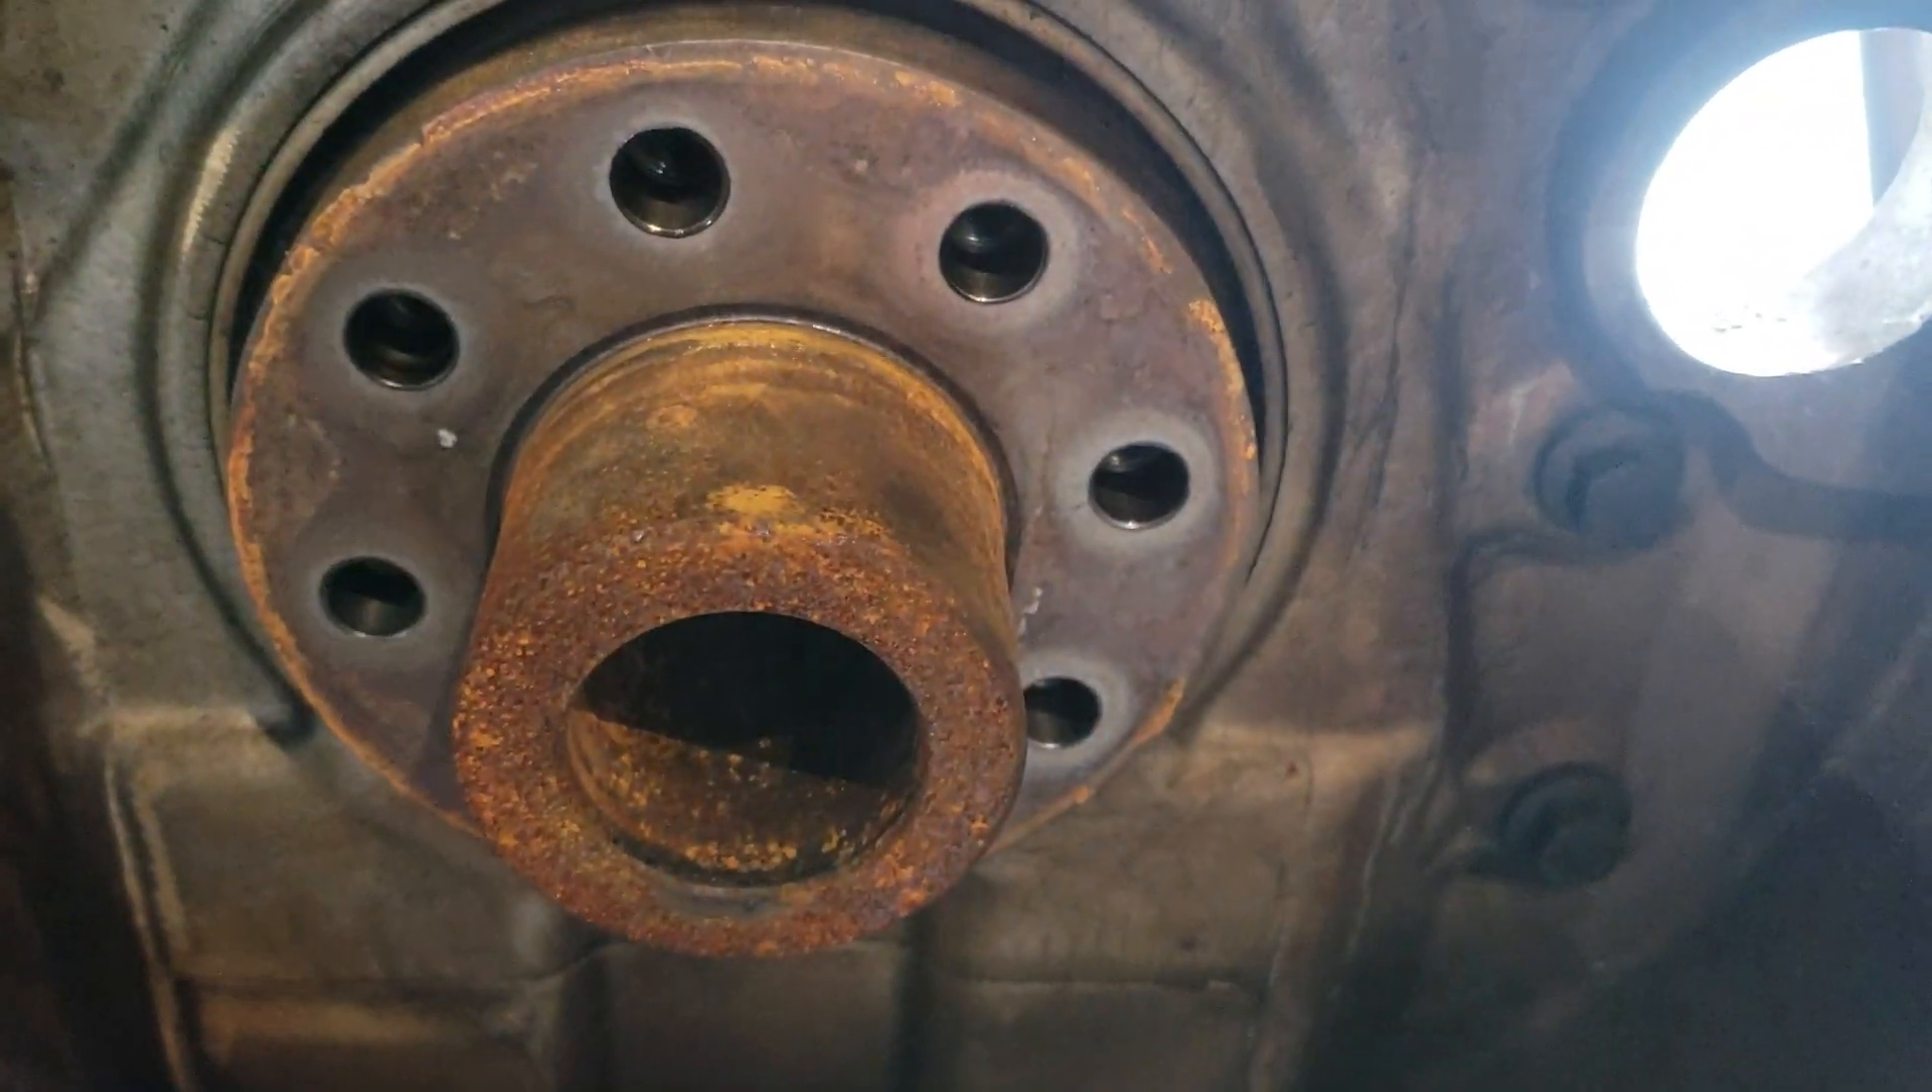So, I'm going to take the bell housing or flywheel housing off, and I pull the flywheel off, and I'm looking at this, and I'm going, man, that snout is, like, enormous.